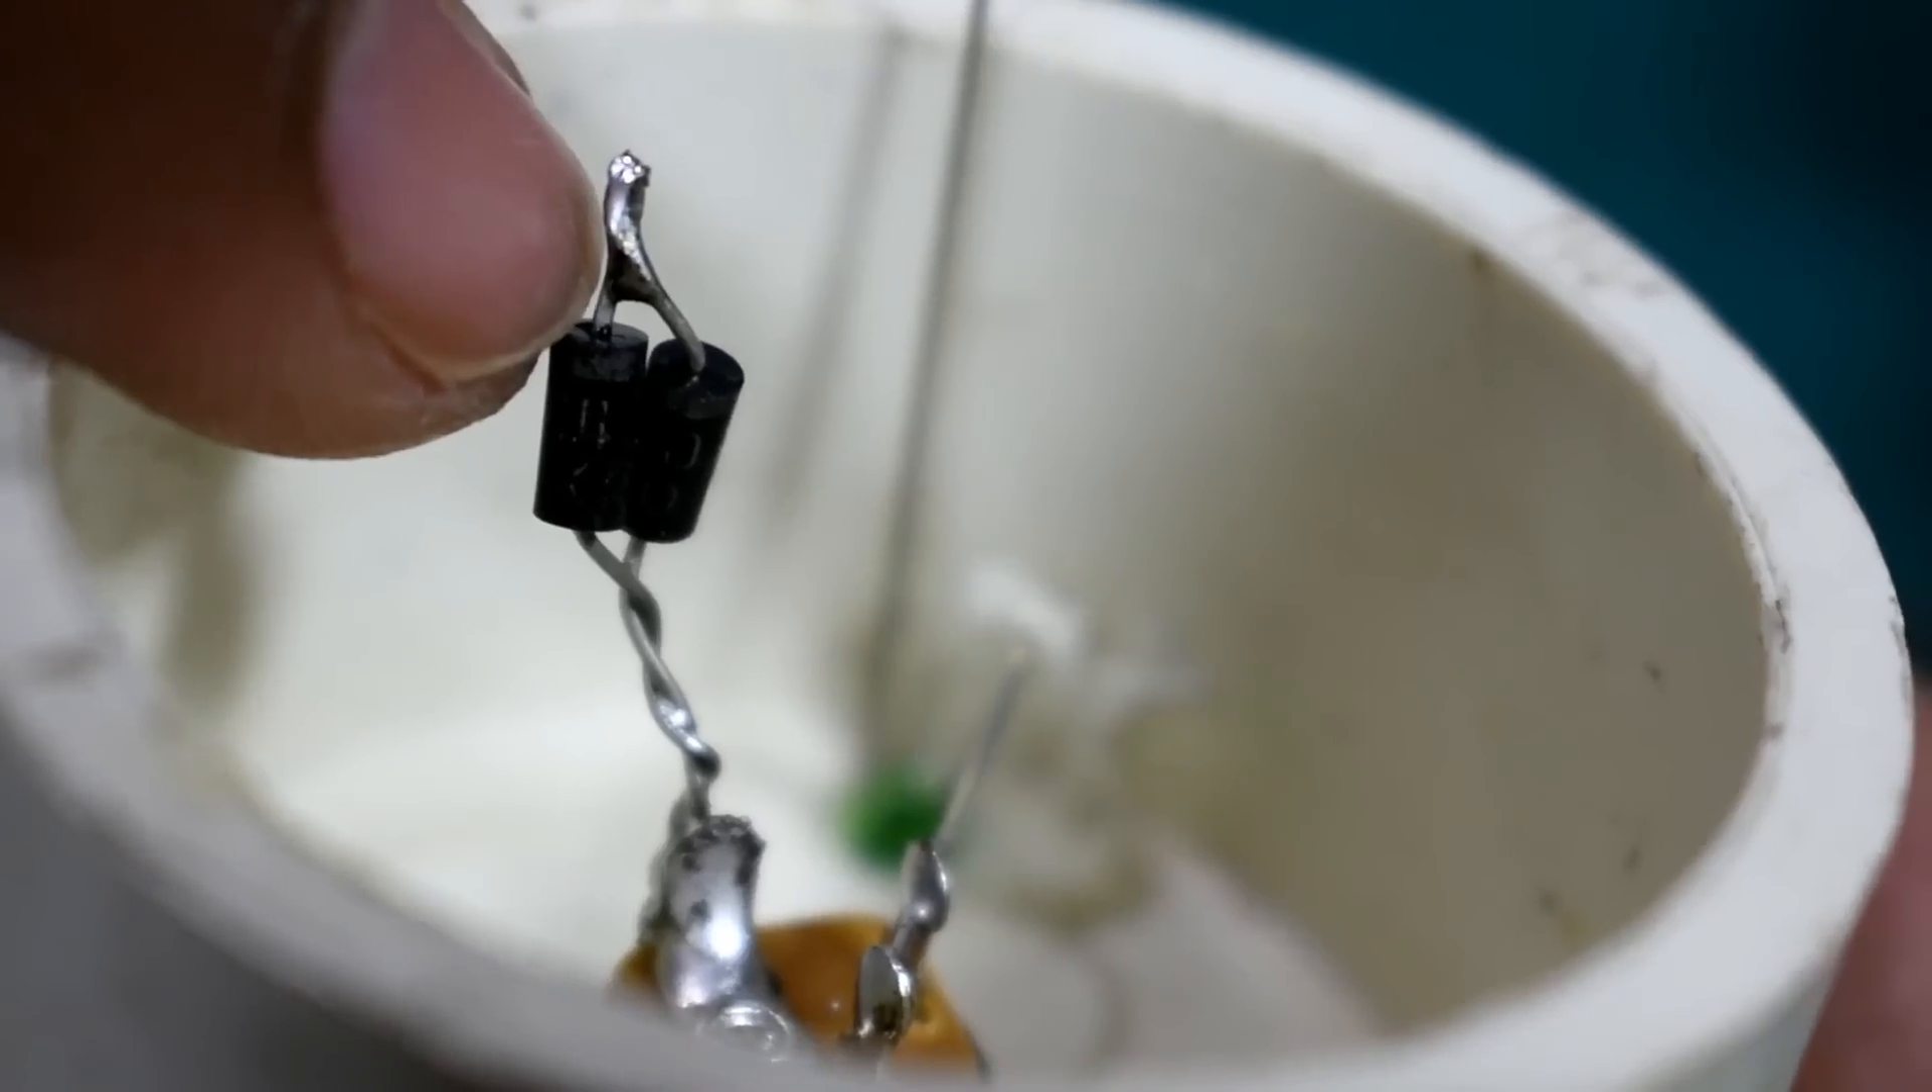تو لیجے دوستو میں نے ڈیوڈ کو اس طرح جوڑ دیا ہے۔